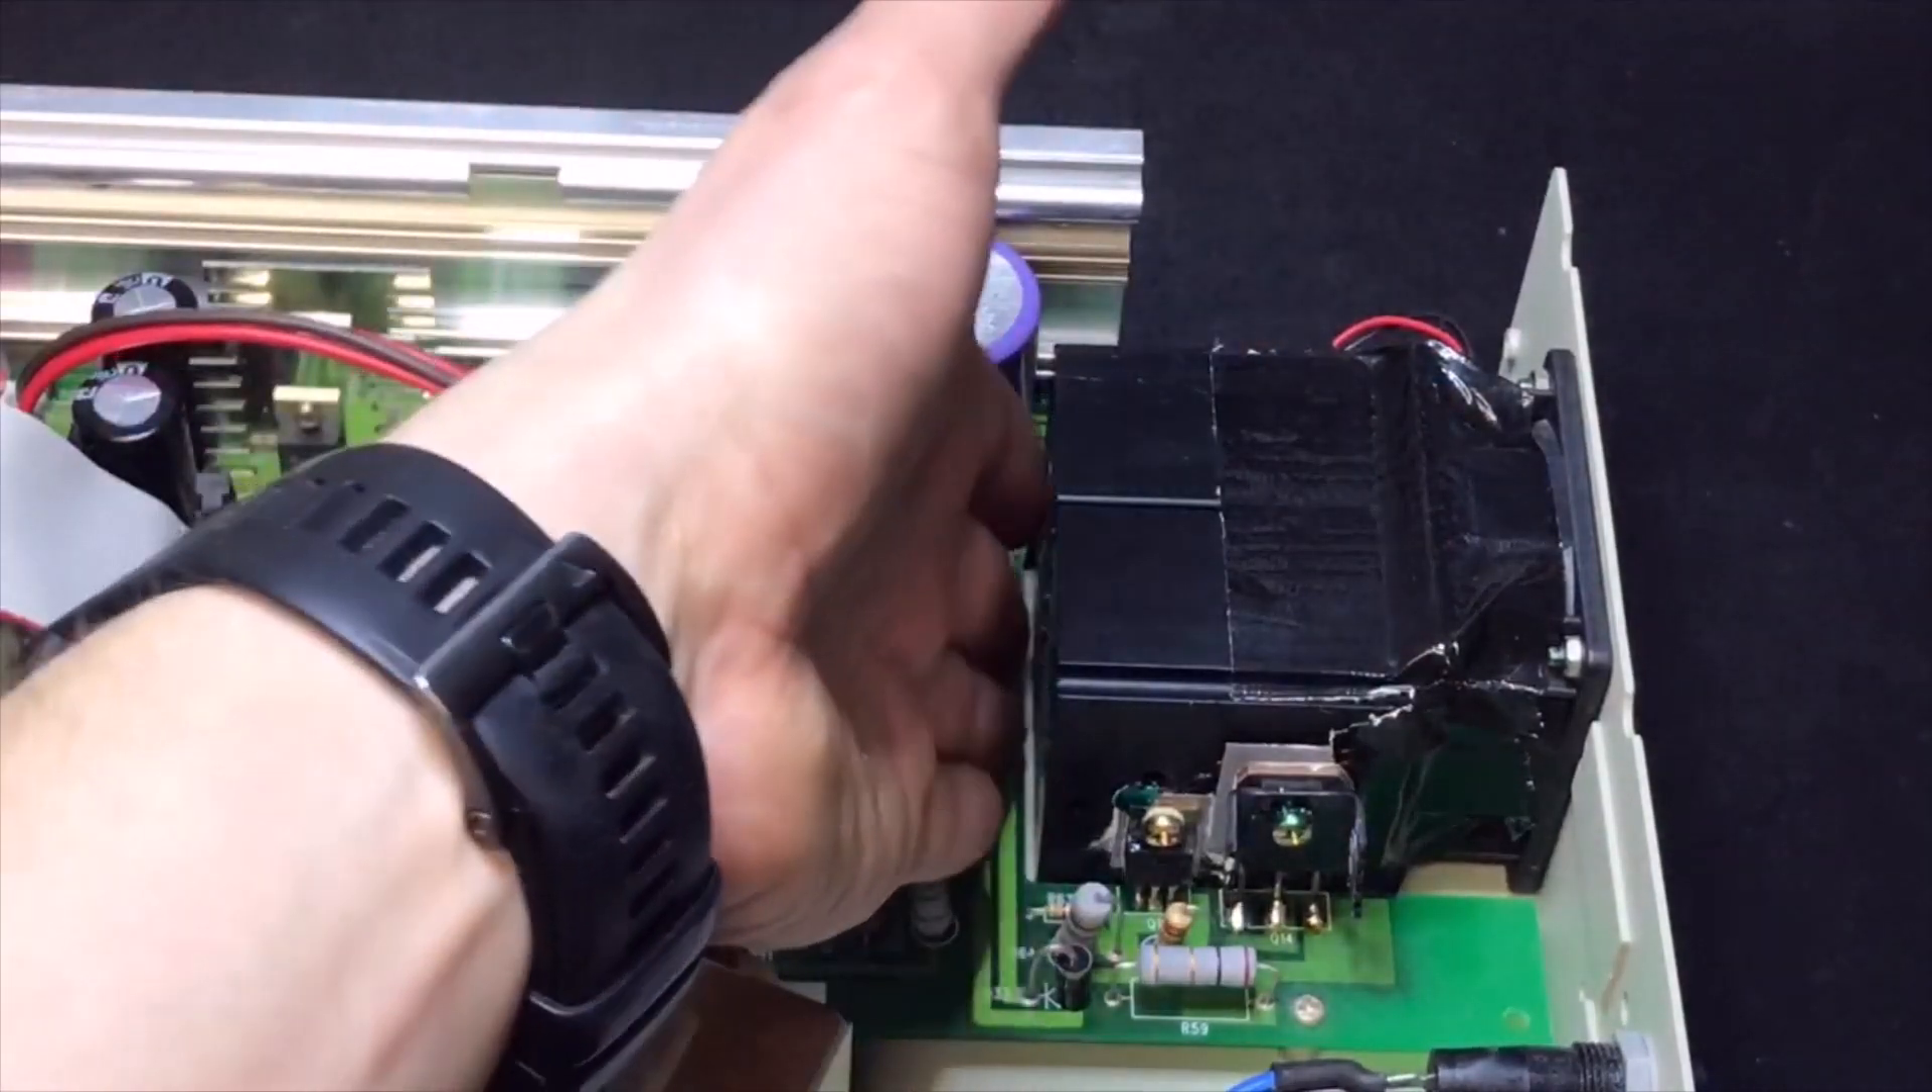I put some tape on the fan really to to close the air everywhere.